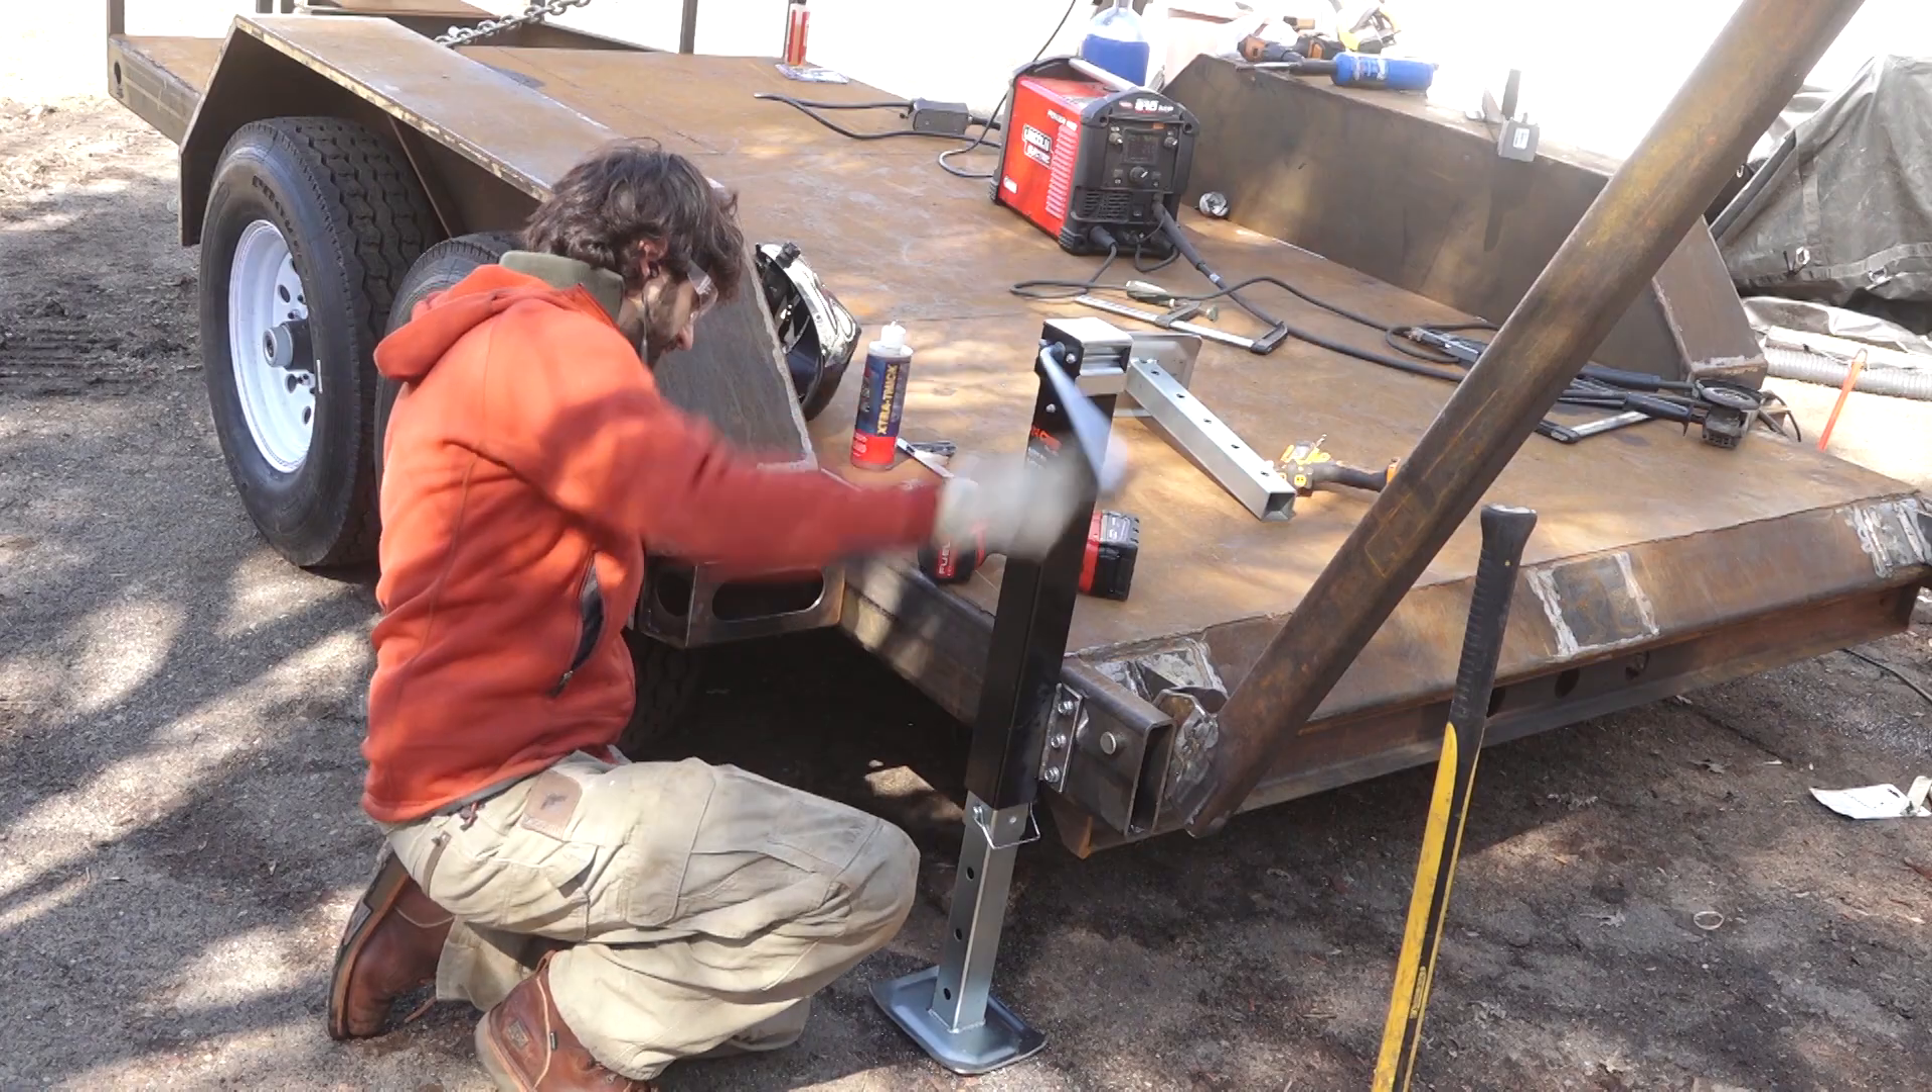I've also added the rear stabilizing jacks.